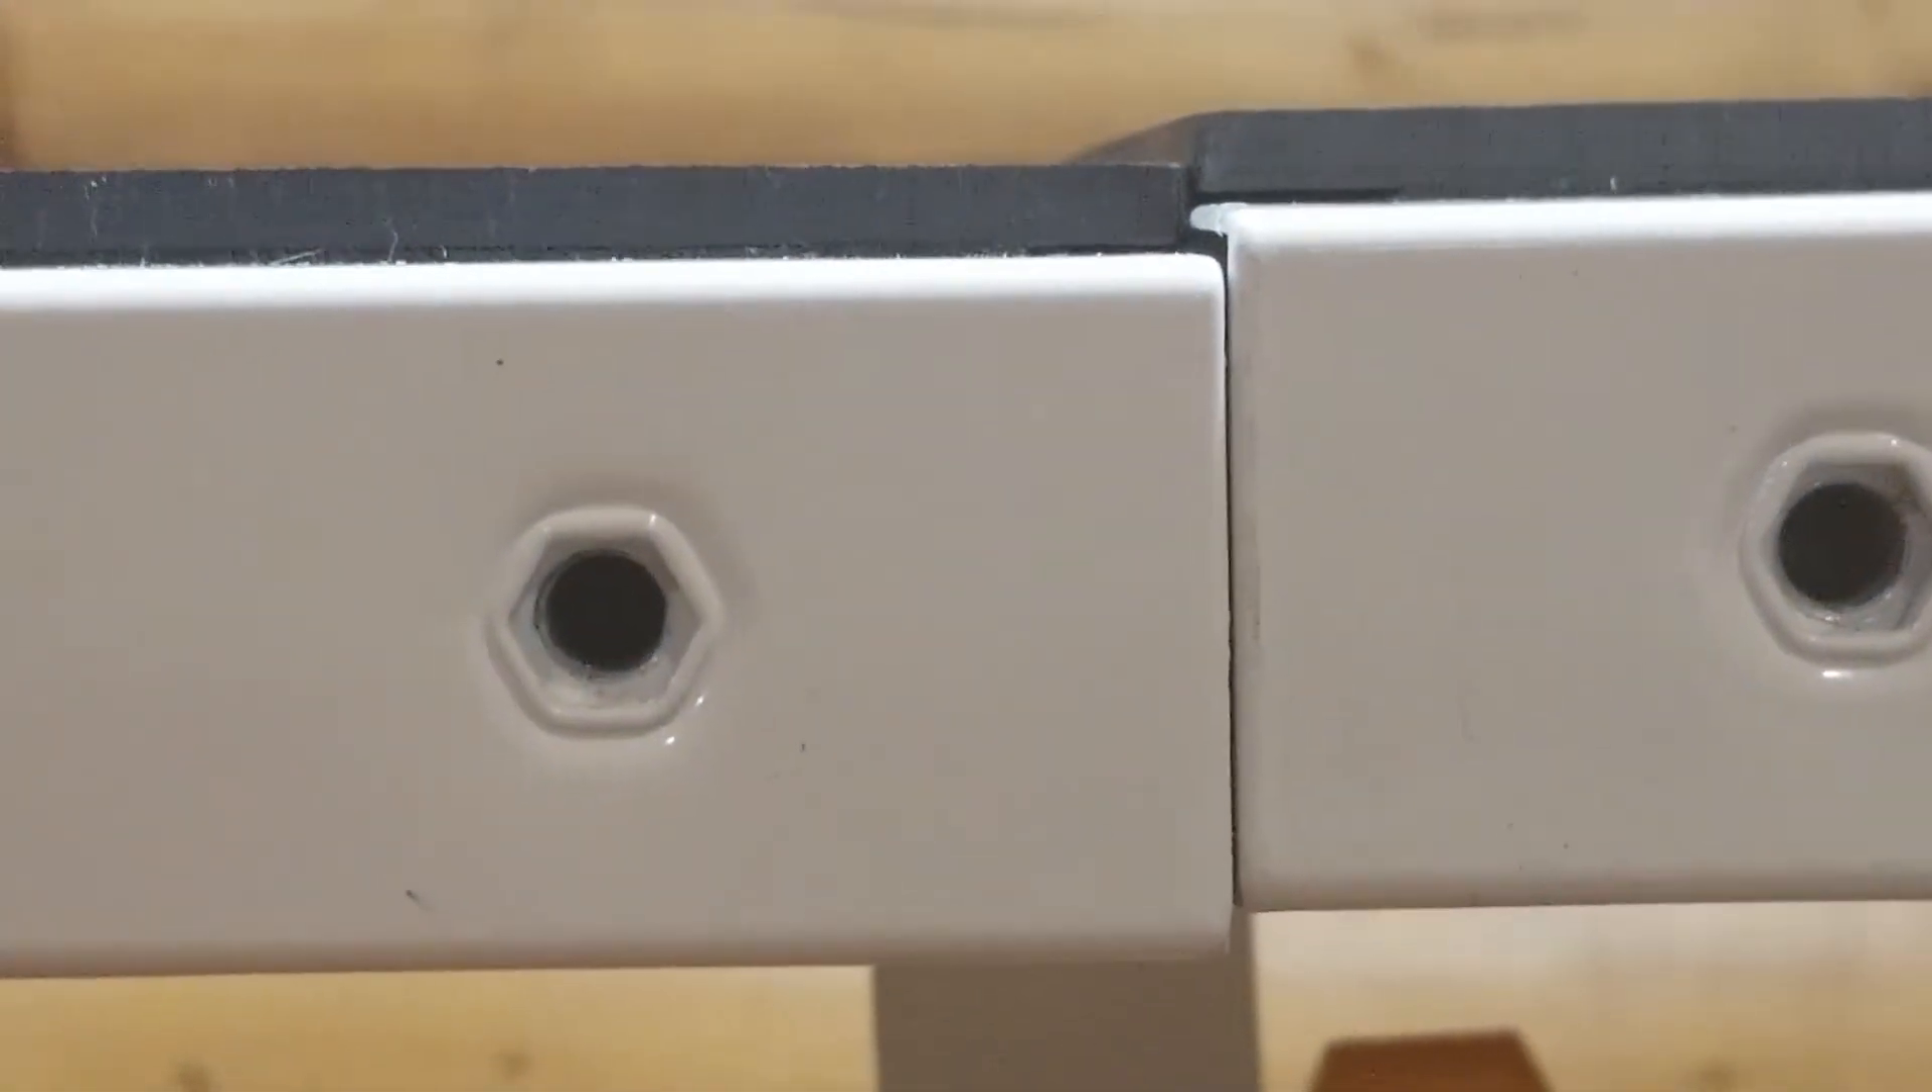You see how the right section is much higher than the left section.